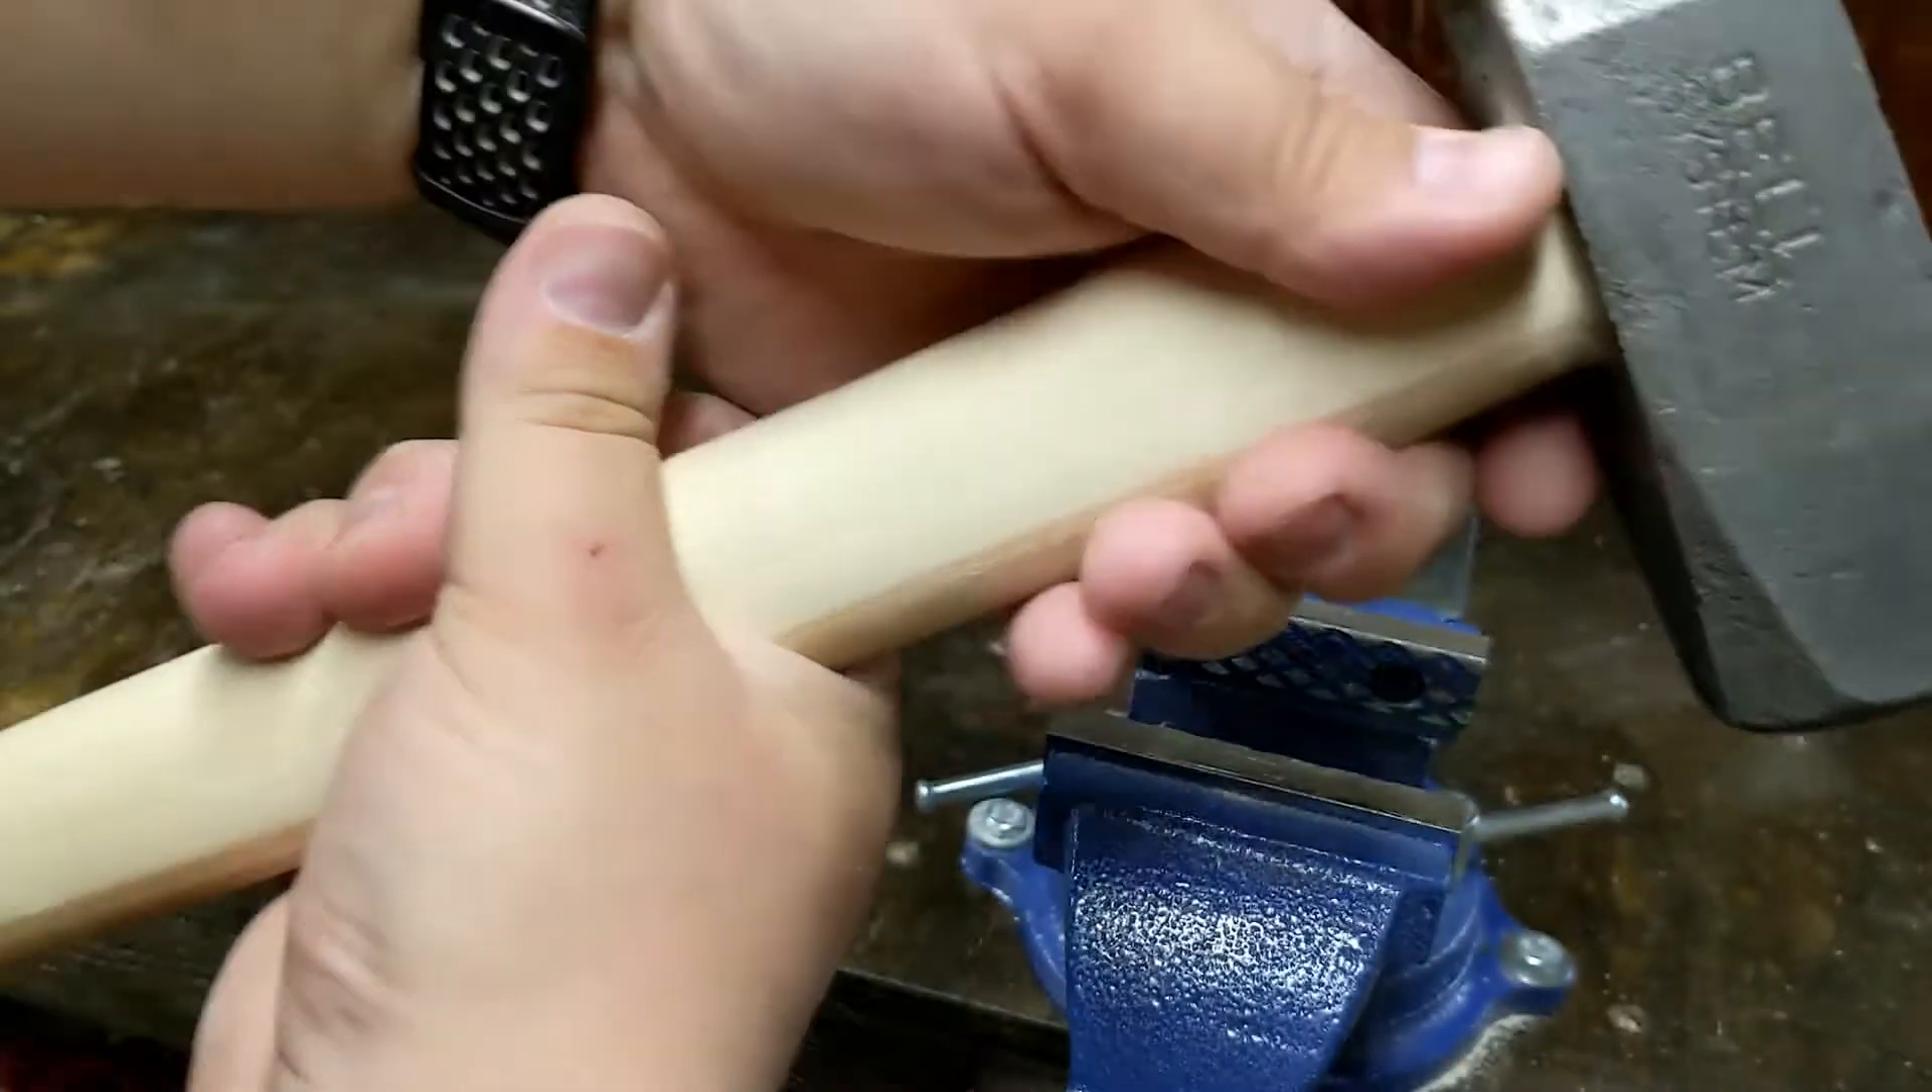There is a new handle on there. All pretty.